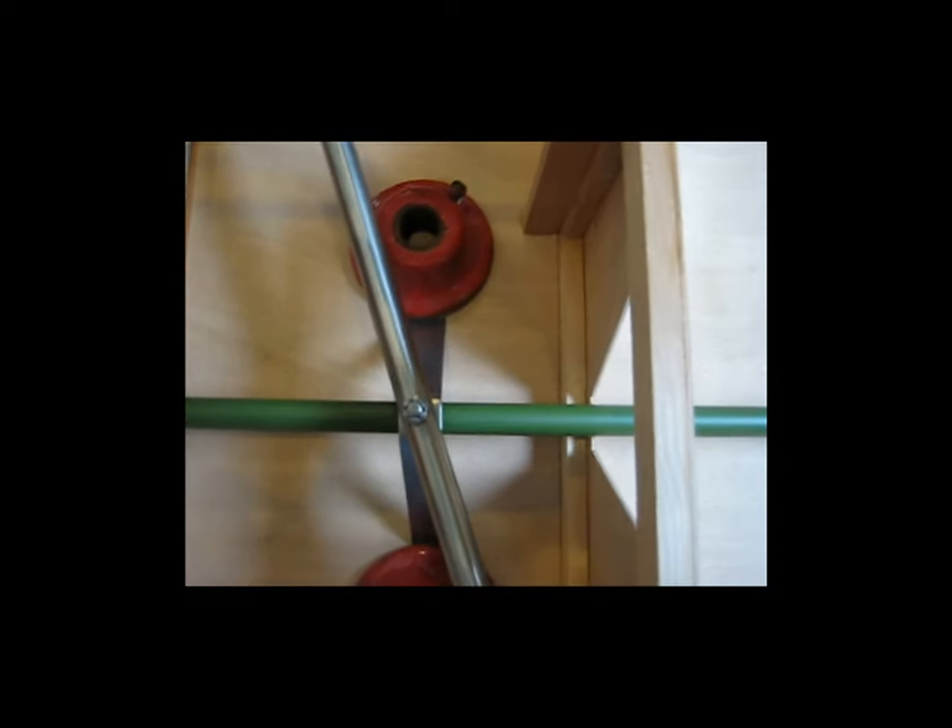Now, what I'm doing now, I have my control stick torque tube, which is the green tube, in place temporarily. And I'm just using that as an alignment tool to help me center the pivot point of the rudder bar.